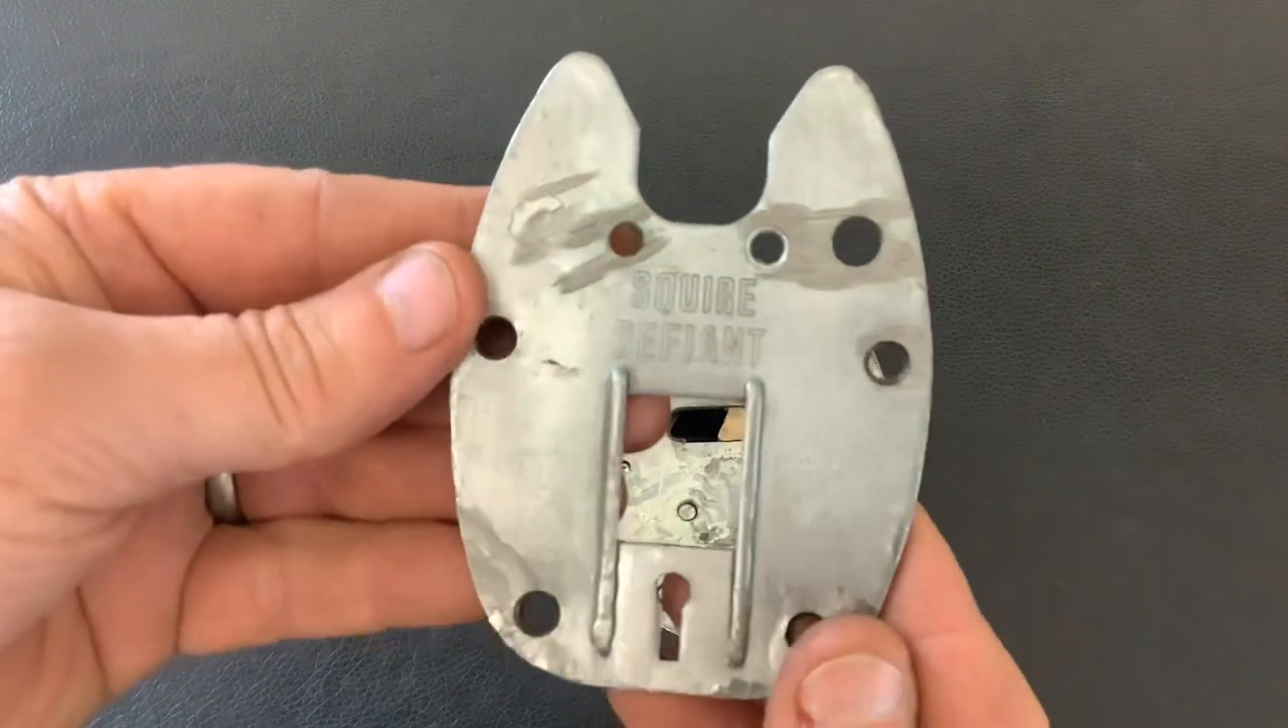As you can see i've ground all the rivets off.